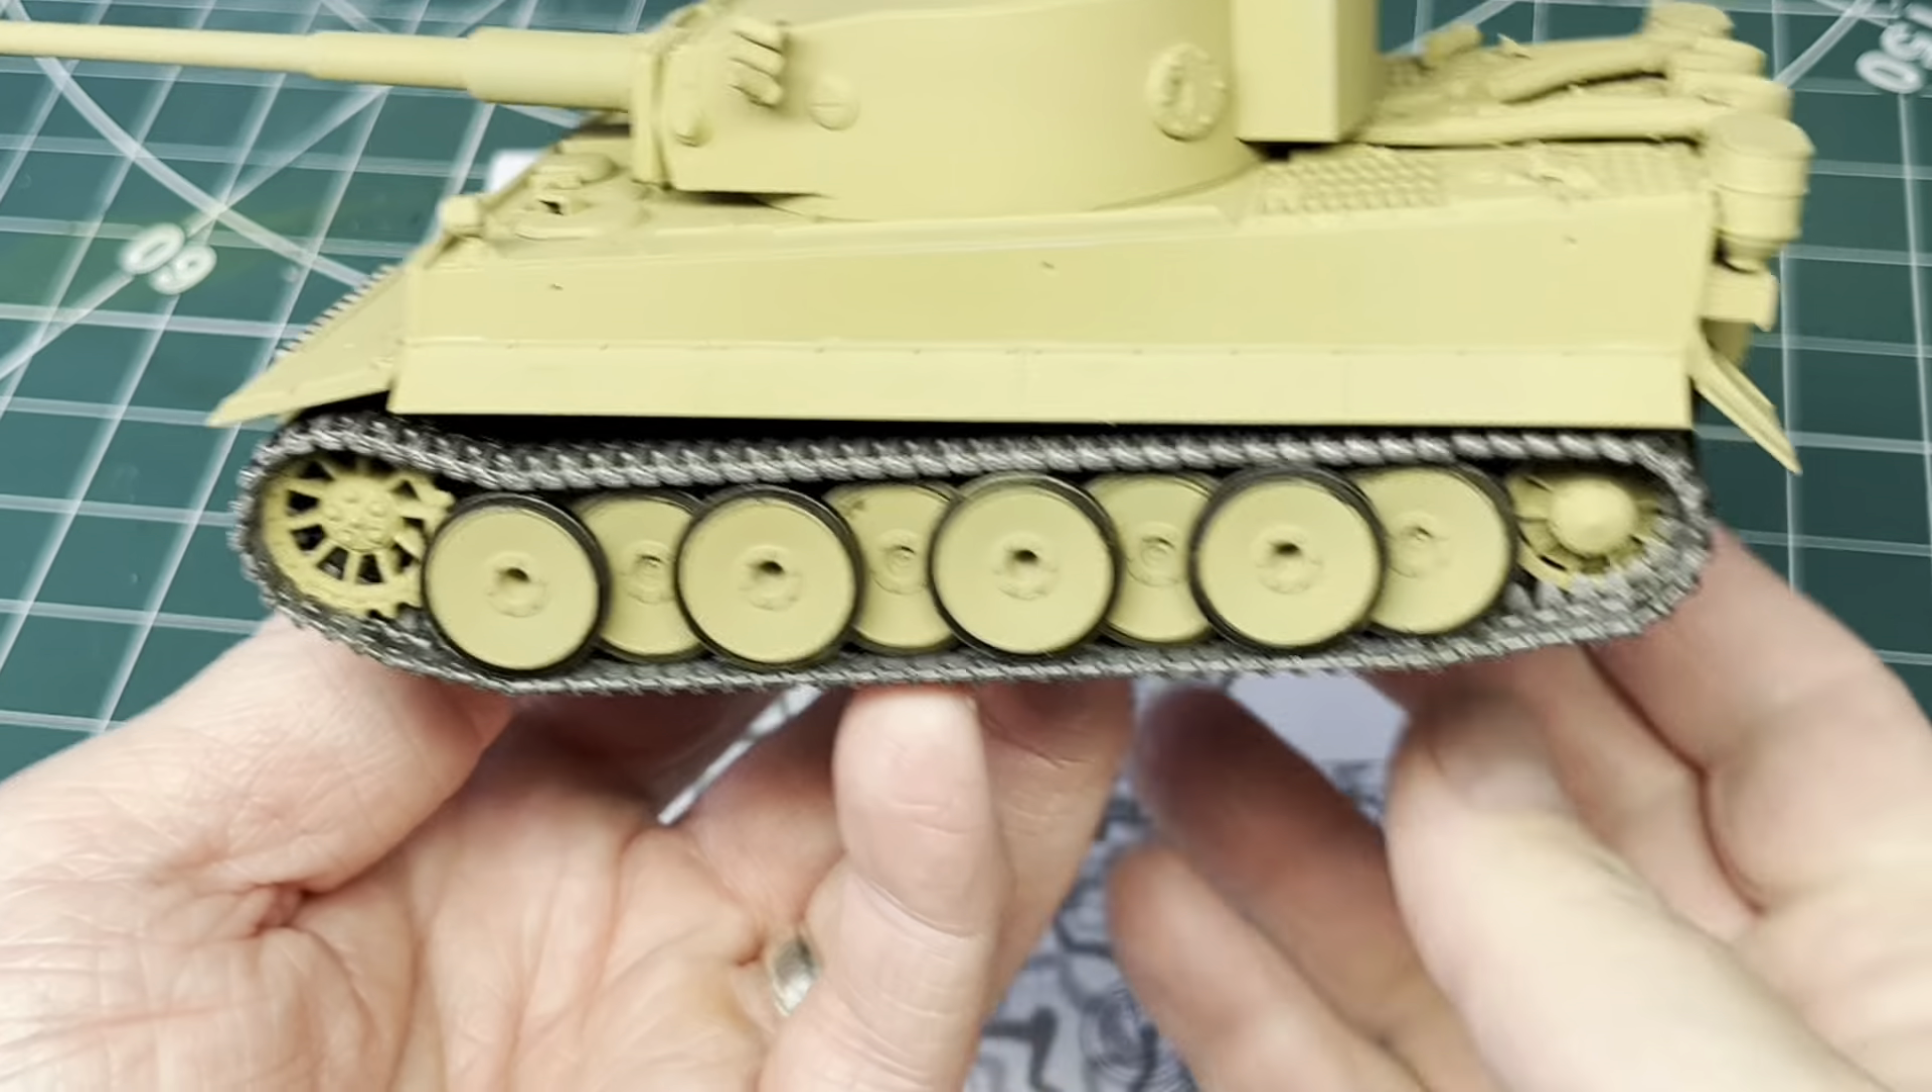Right as you can see i've got the other uh side track on.